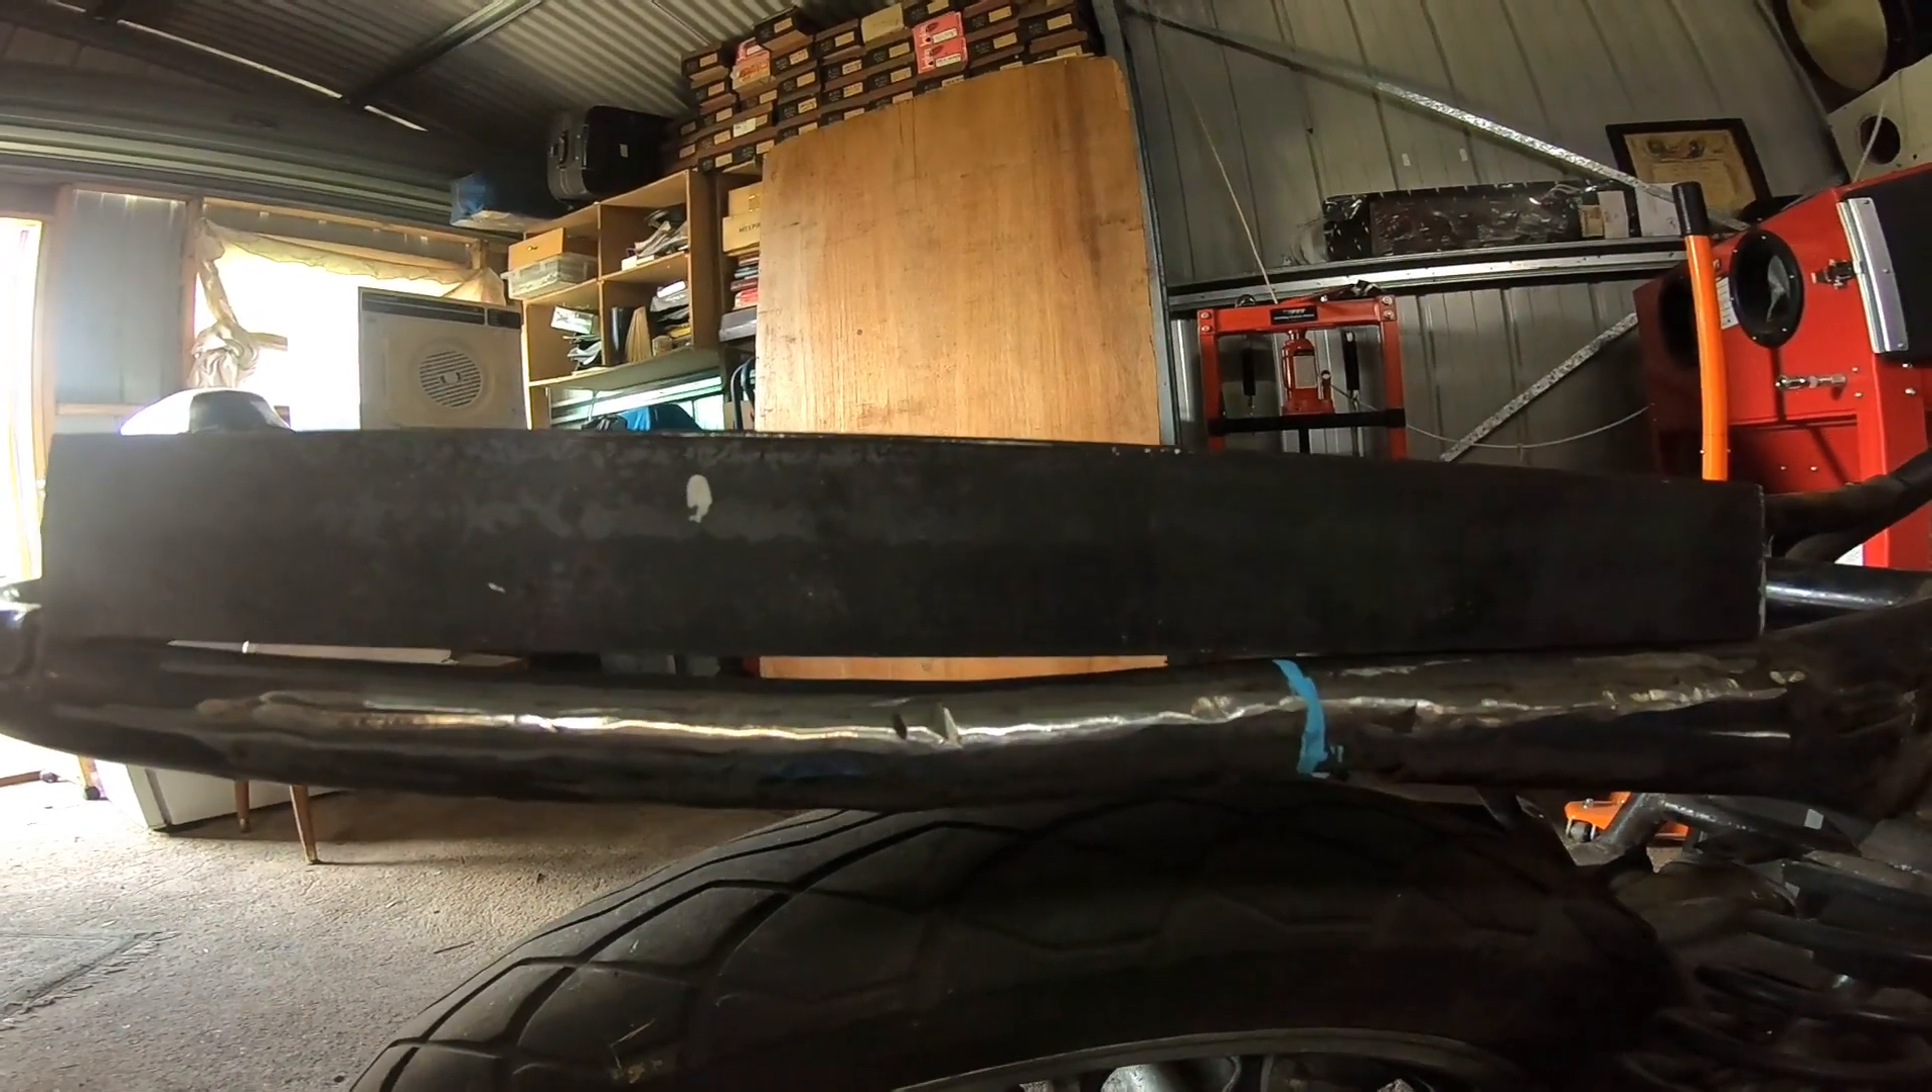If you're looking here, with that straight edge on it, where the blue line is, that's where the frame was originally broken. From there, that should be a flat line right to the end of the frame and we've got this huge gap.